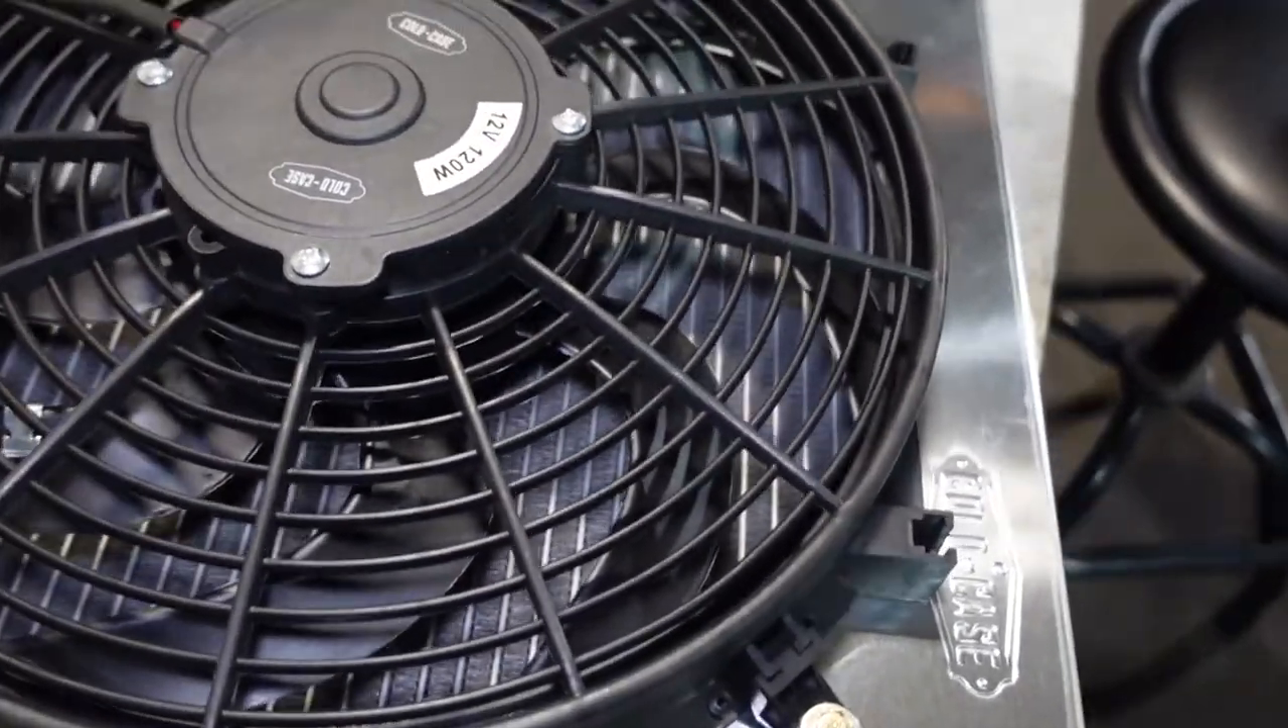We got our fans all mounted to our cold case radiator.